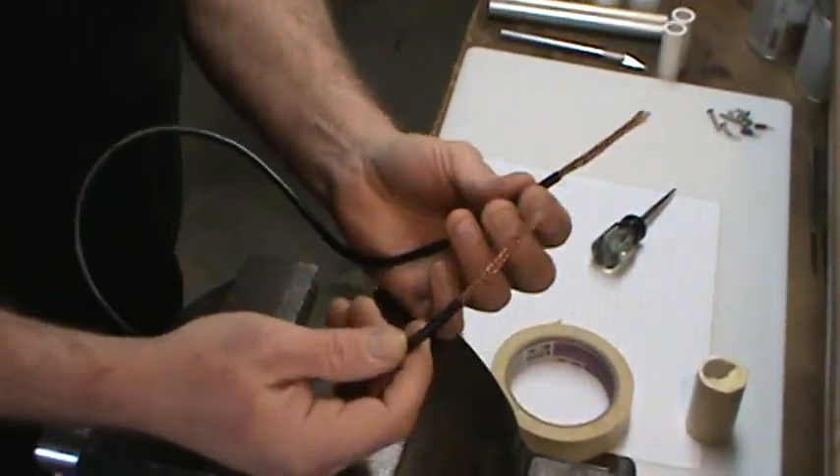So here I've stripped the jacket off of the ends of the coaxial cable.